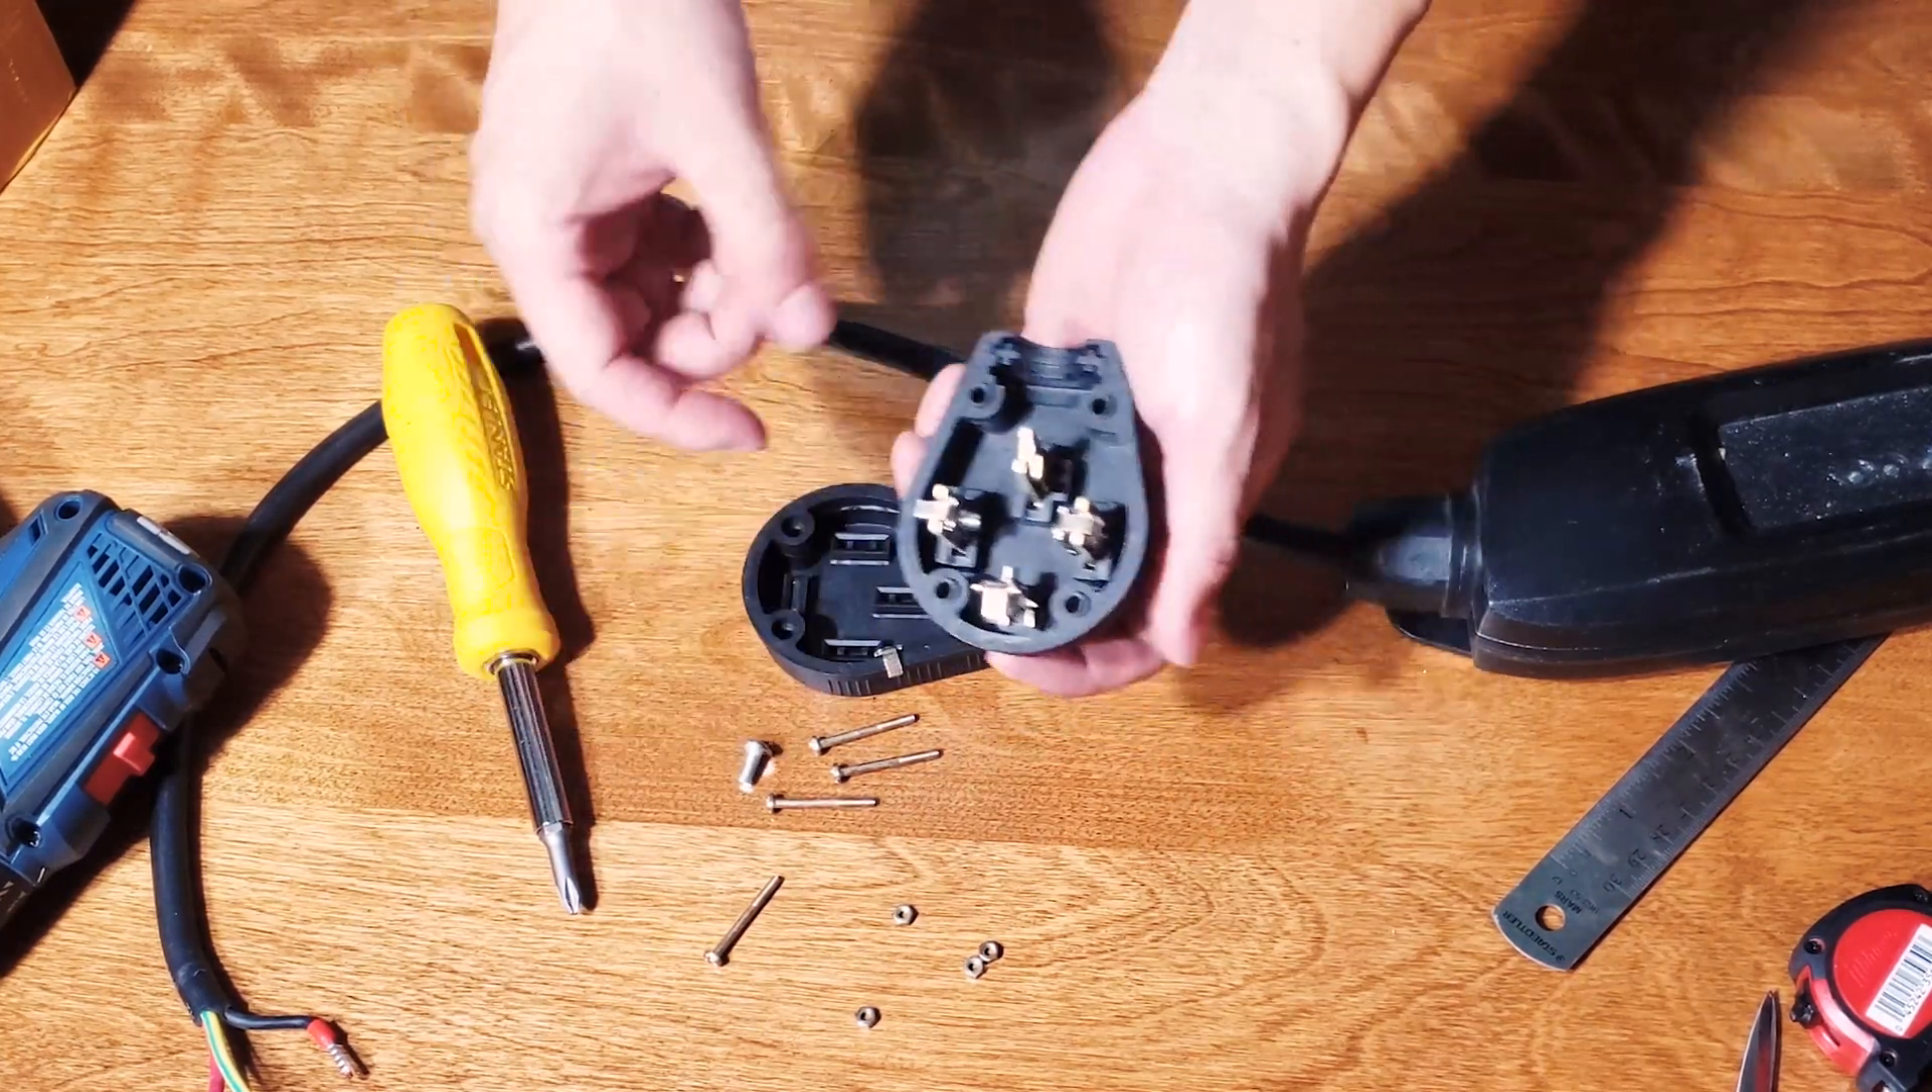We have all the small parts for the cover off which exposes the inner part.